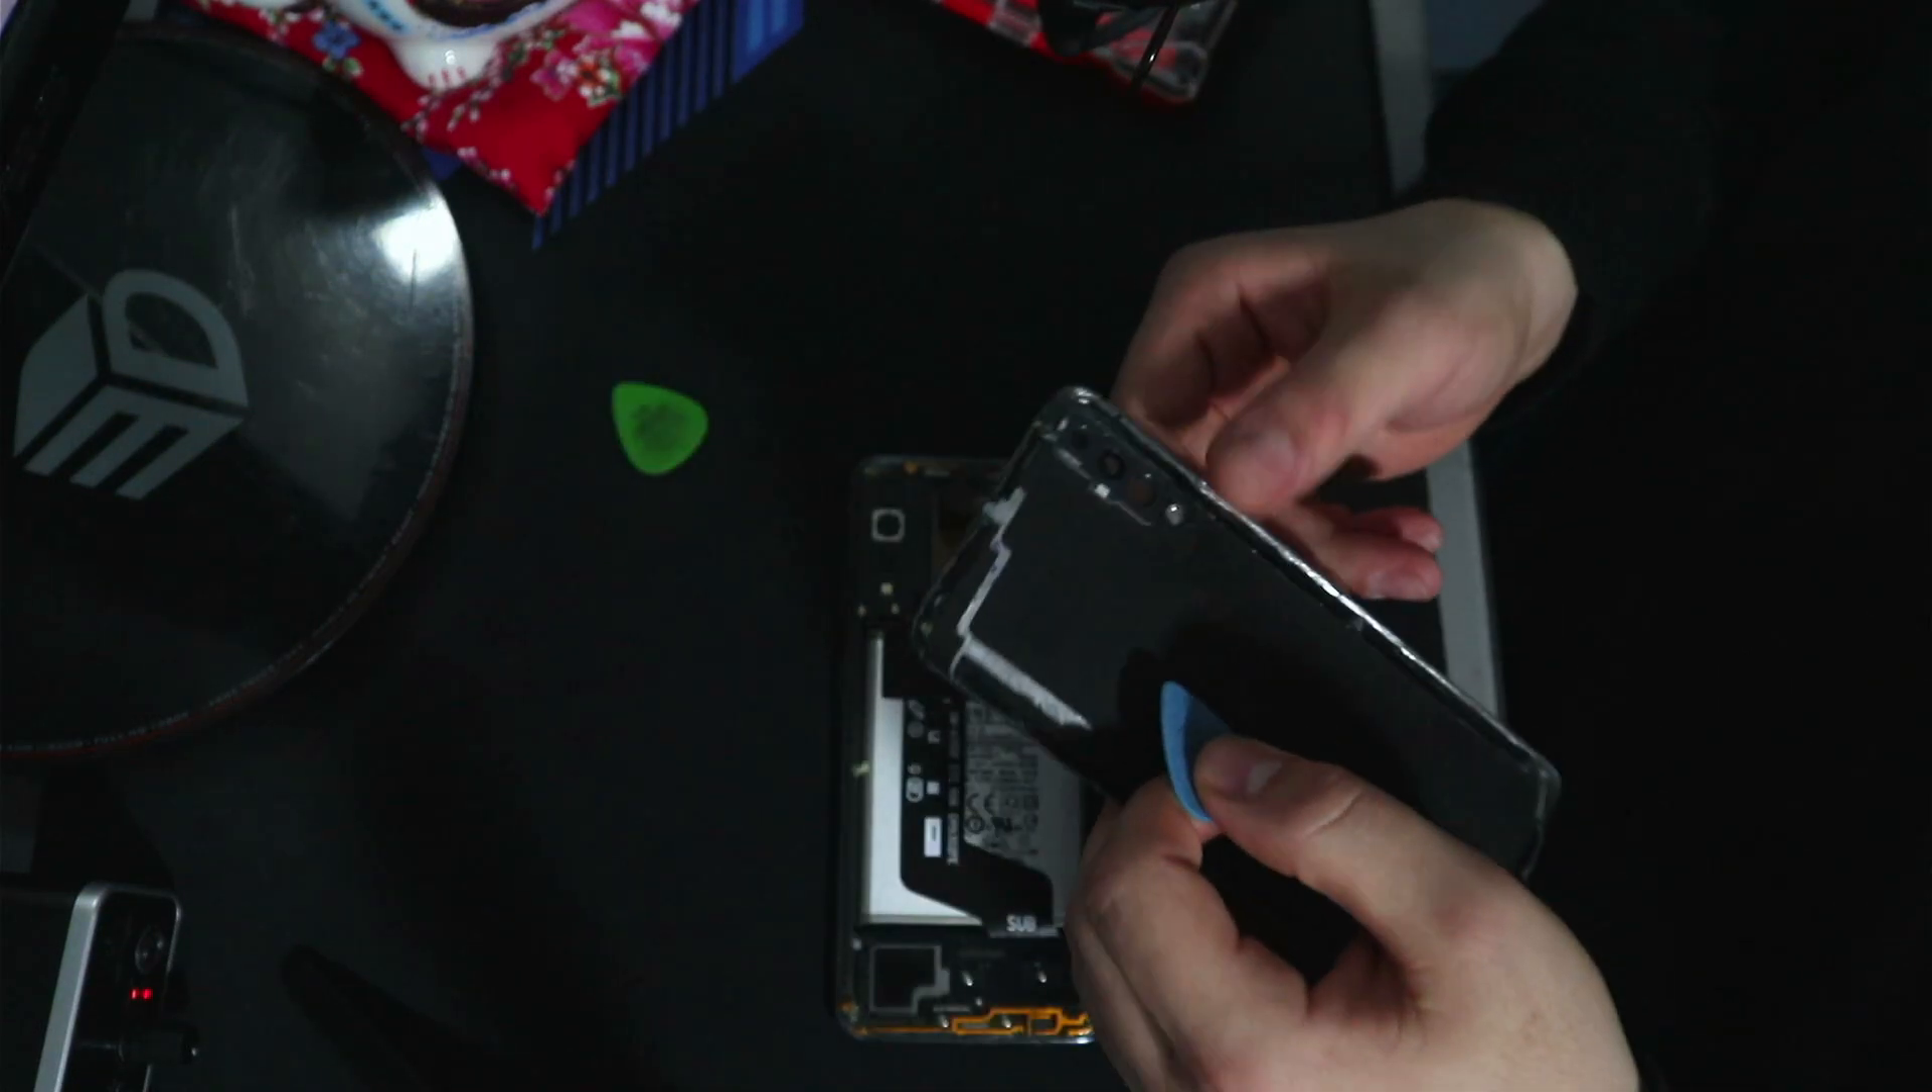Wow and look just like that with a simple bit of um elbow grease and a little bit of force there you go you got the back cover off.